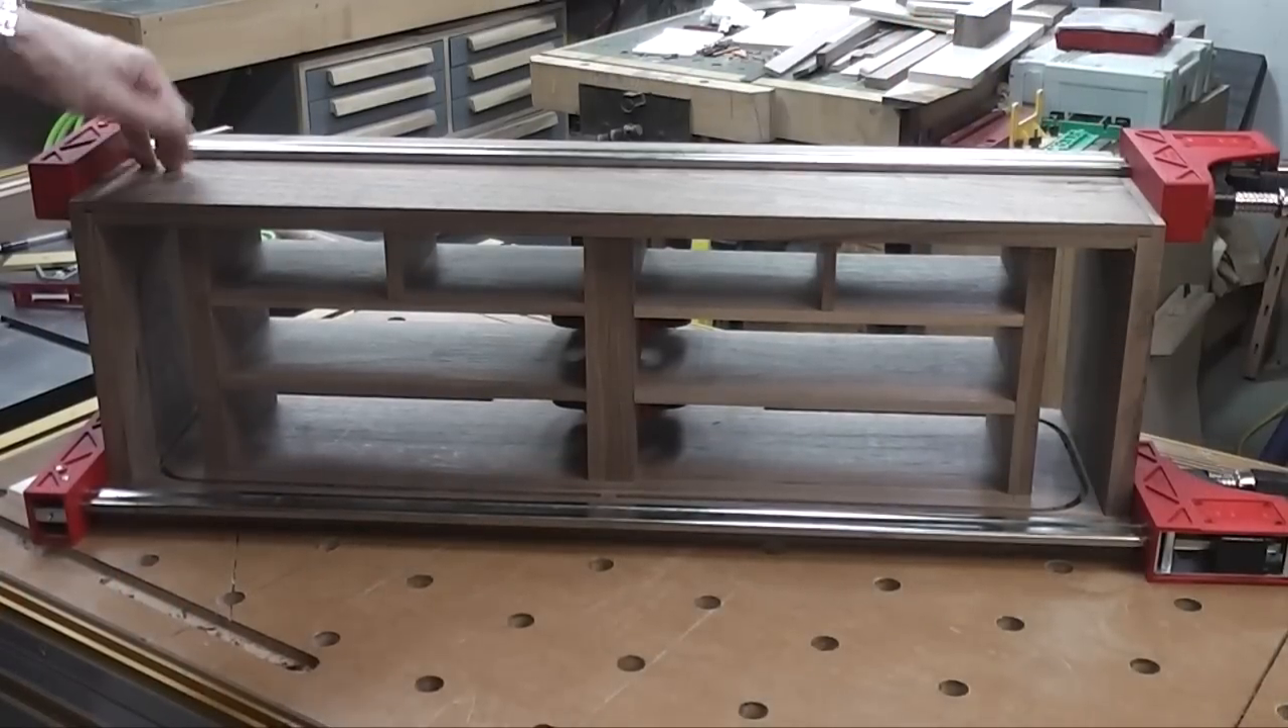So I got these pieces semi-put together. I've got a couple clamps holding them.